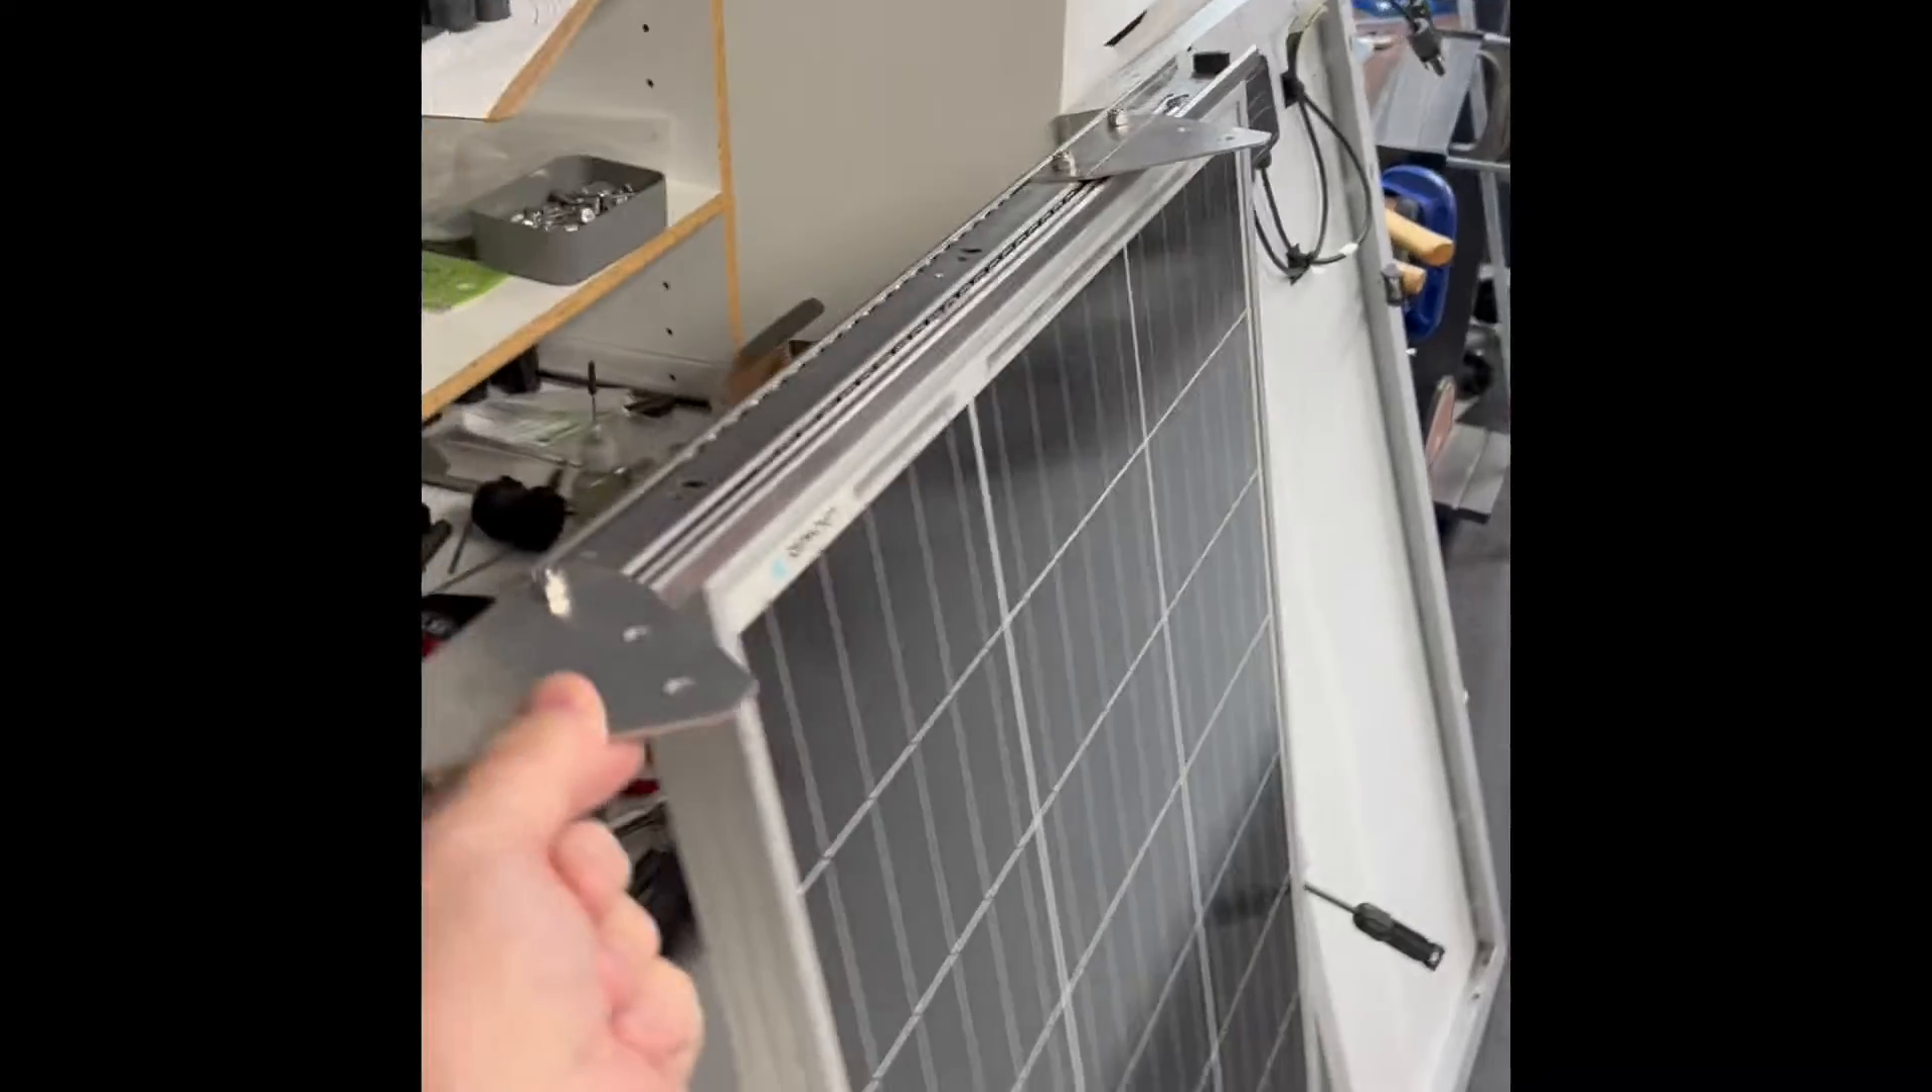Now that the sliding rails and the mounts are installed, you can see these things work pretty well.